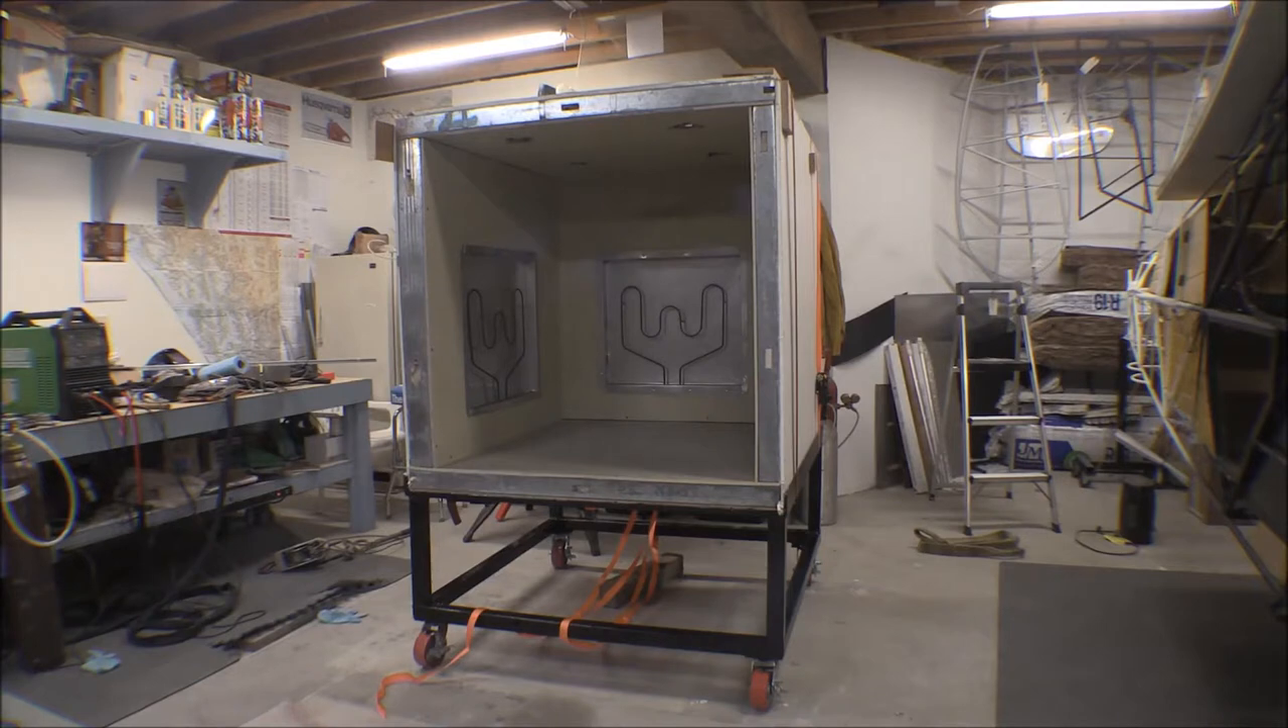There's the oven box up on its roll around stand.